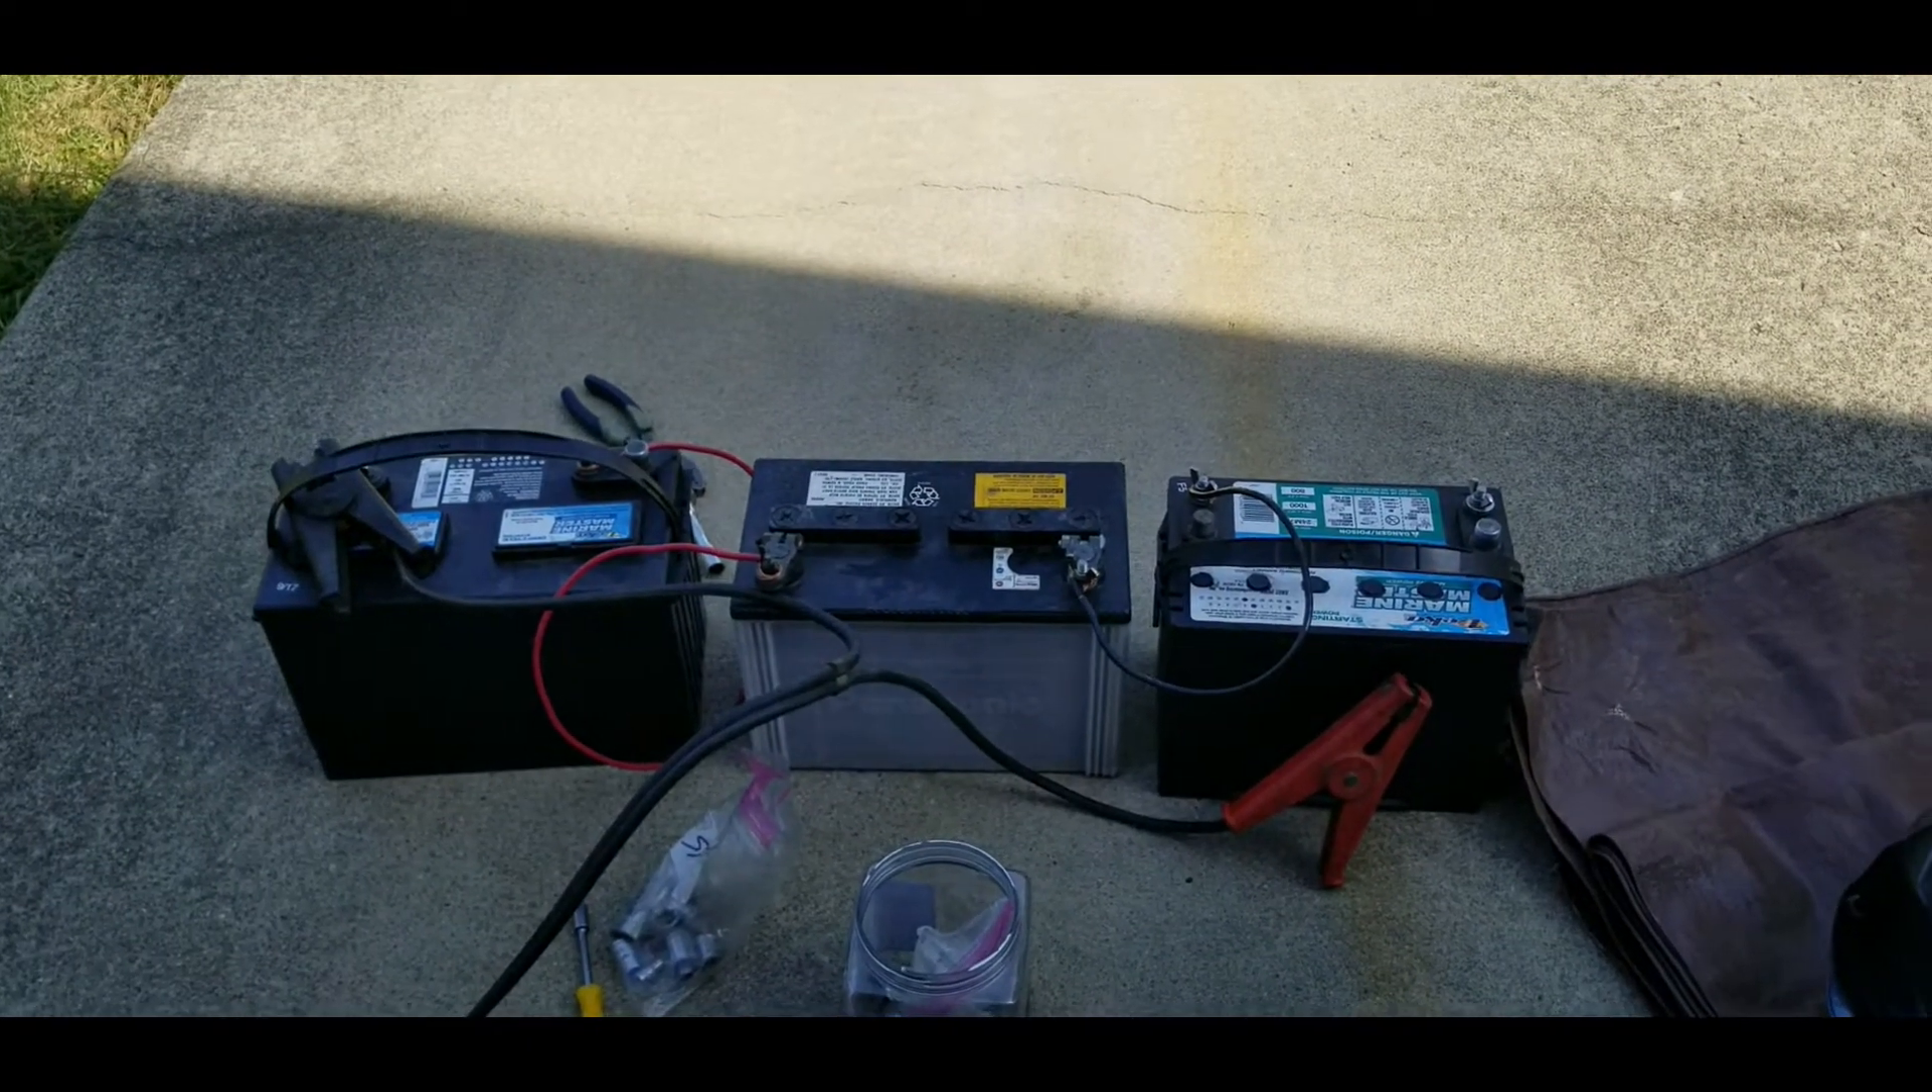I don't have the red lead hooked up yet, but we have our helmet and then that brown tarp is going to cover up the batteries just in case anything should happen with the batteries while I'm welding.